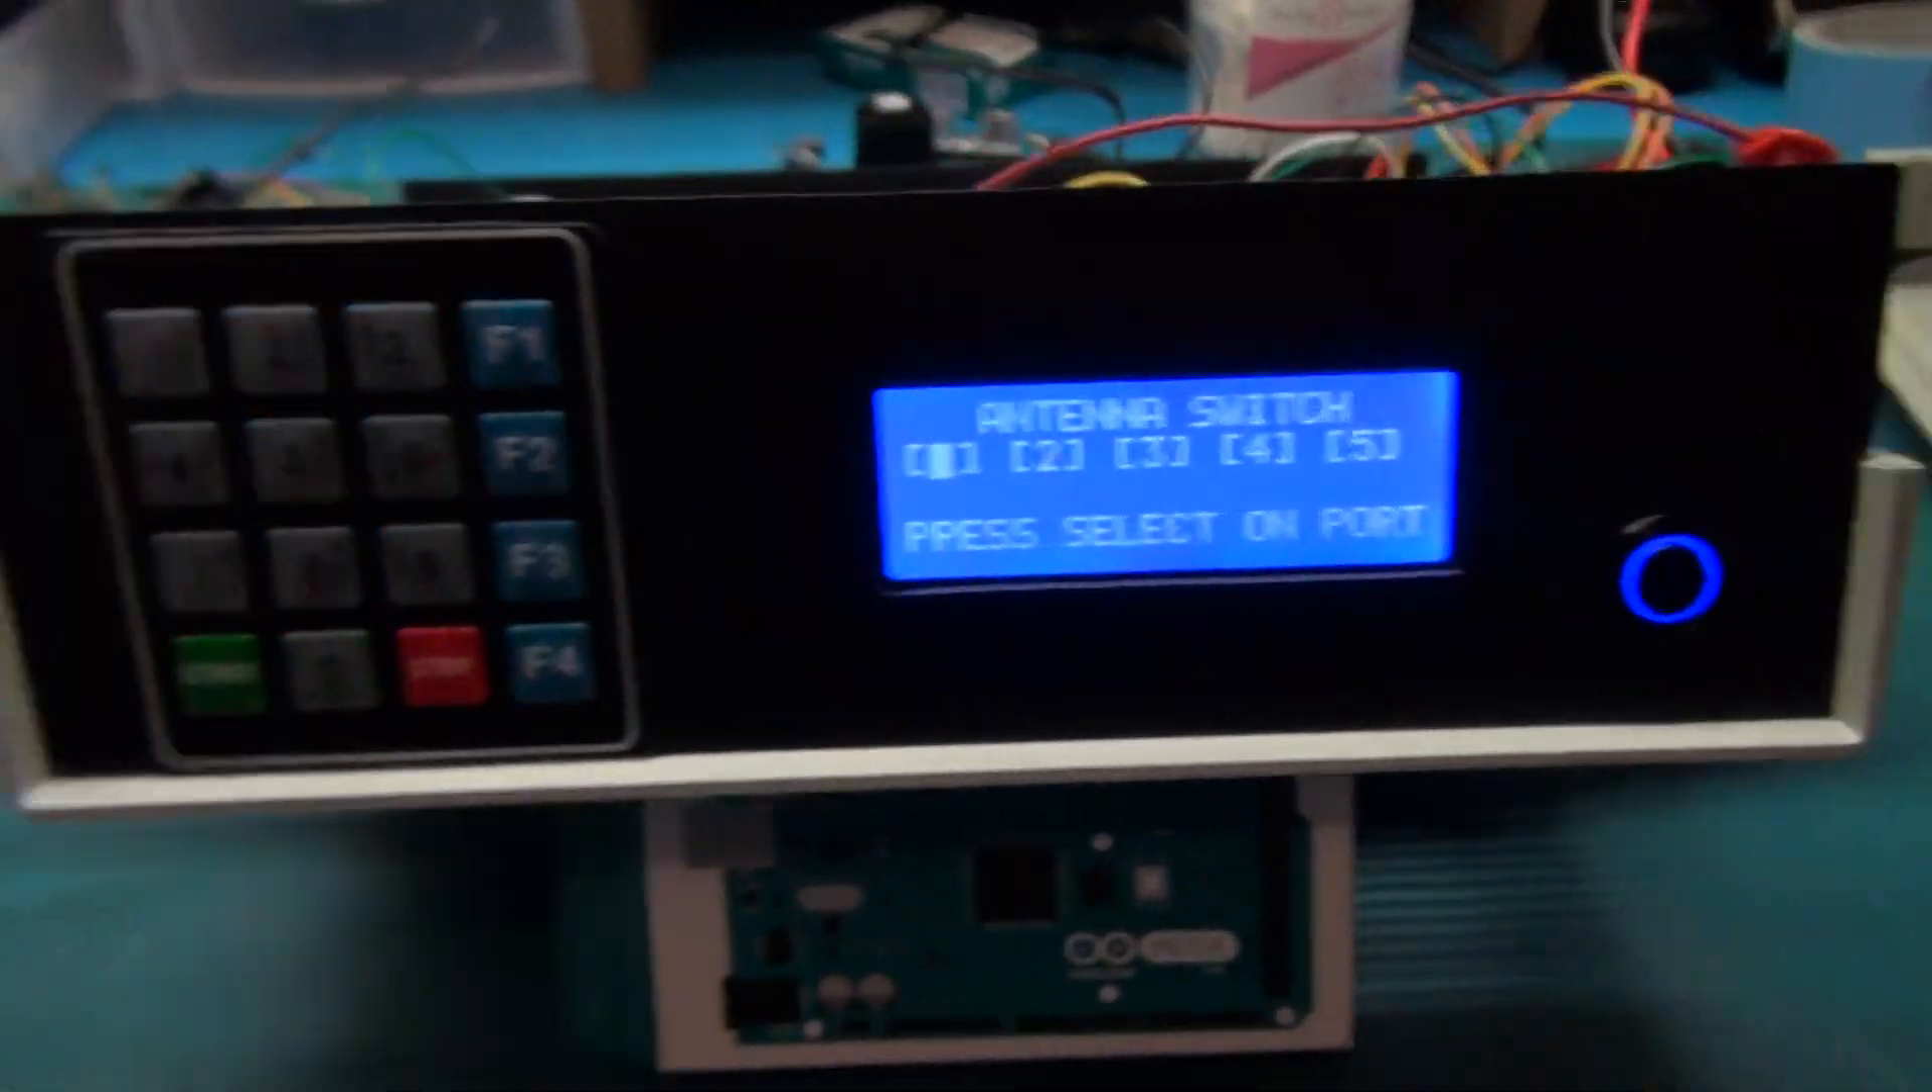I've mounted the keypad switch on this front panel along with a 20x4 LCD display and I got a nice illuminated push-button switch on the inside.